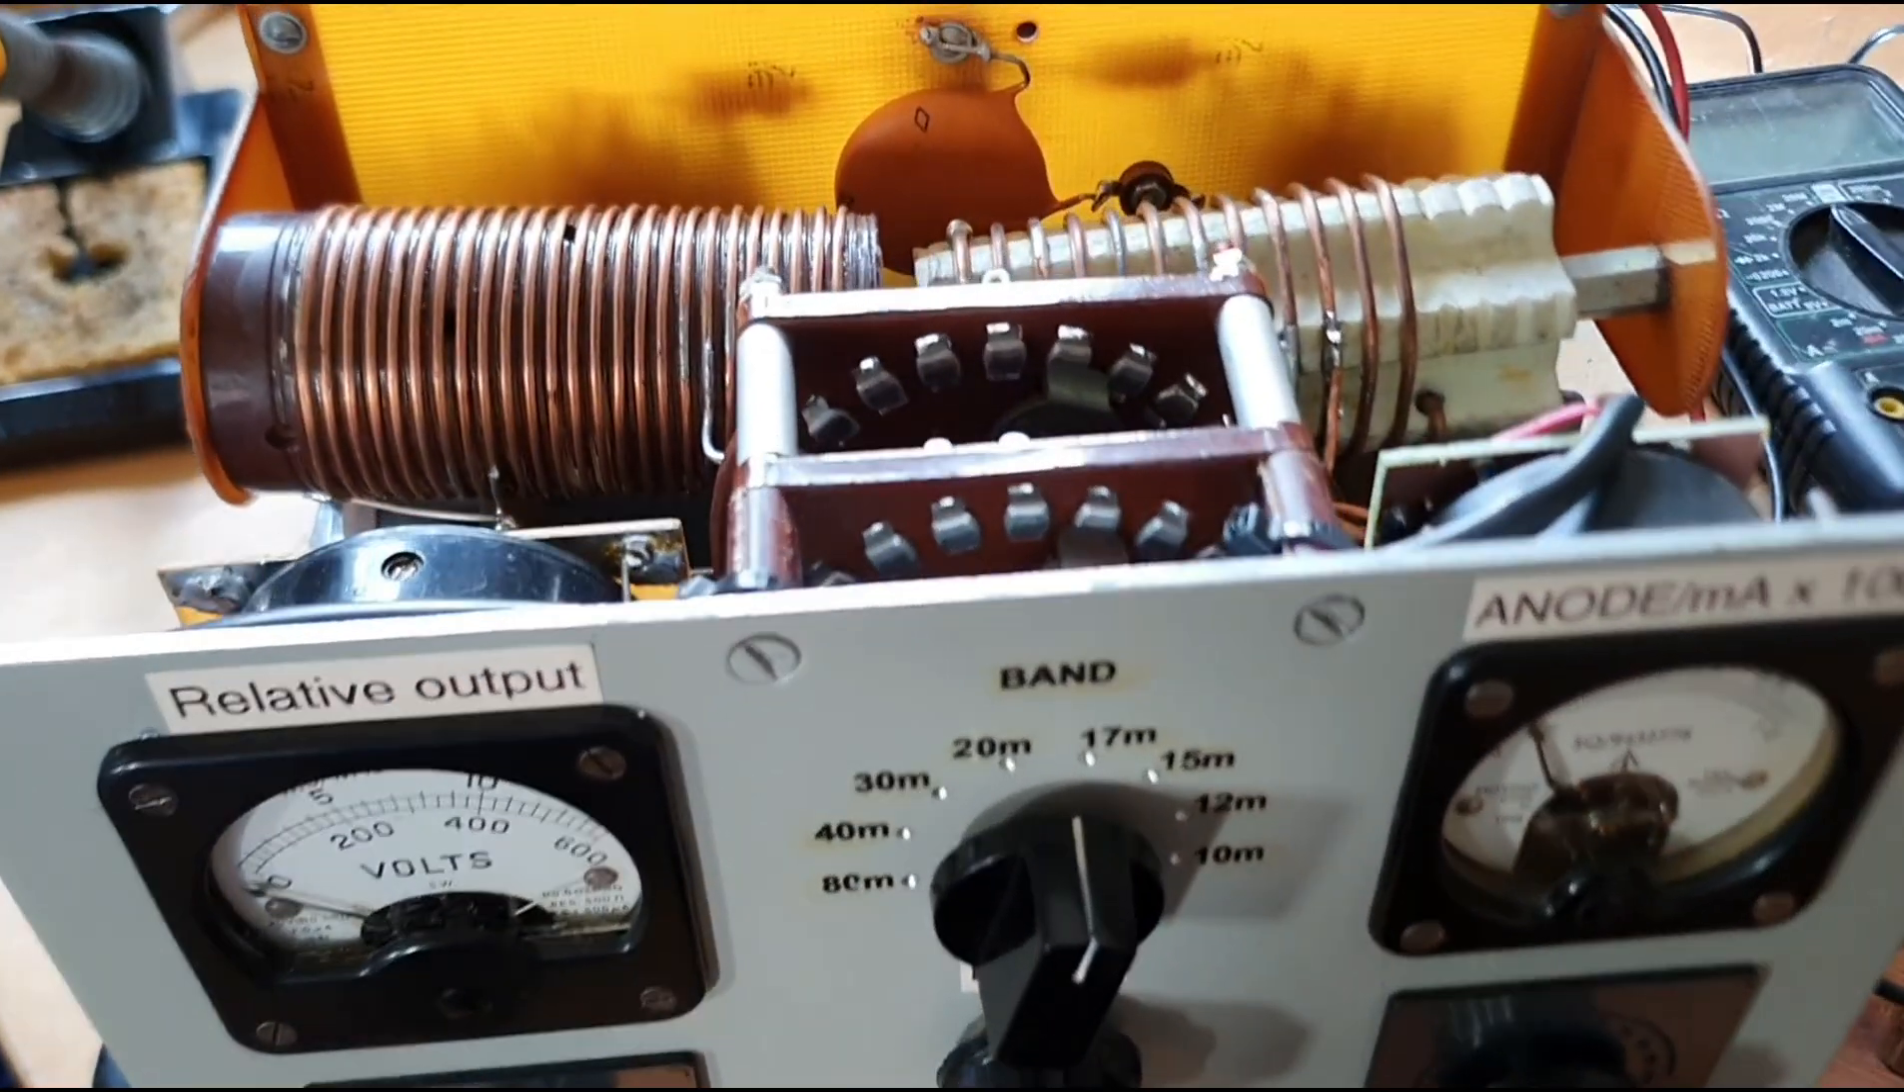So we've got the amplifier opened up at this time fully opened up taking all the casings off.